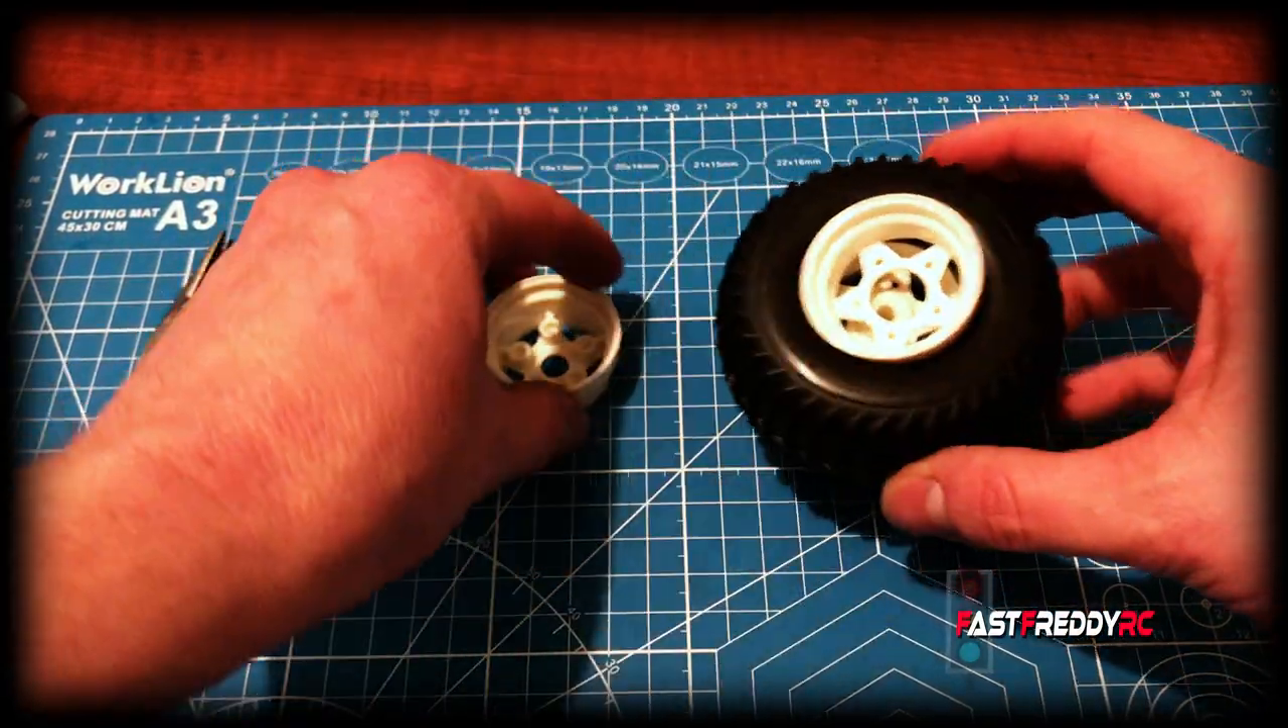And there you have it. The wheel is in the tire.